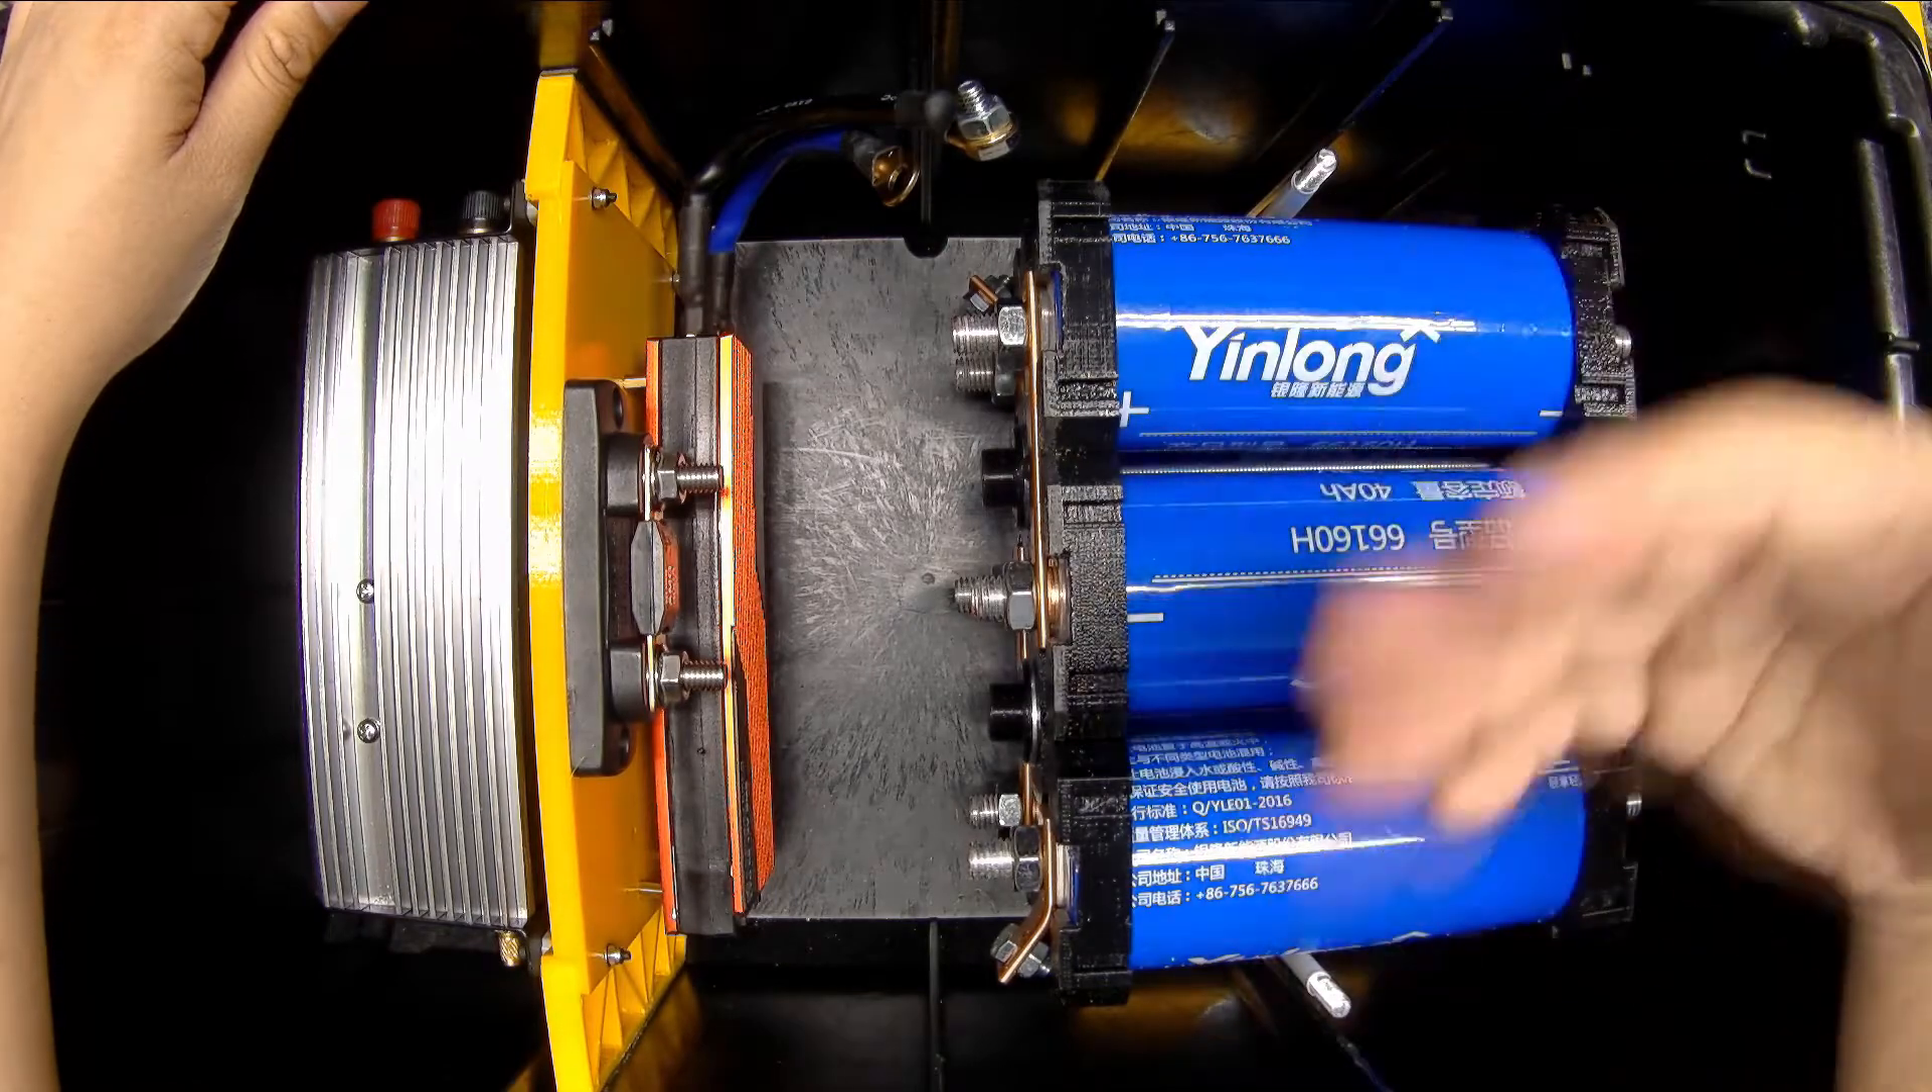So I have this box, and I've gone ahead and mounted in the battery.